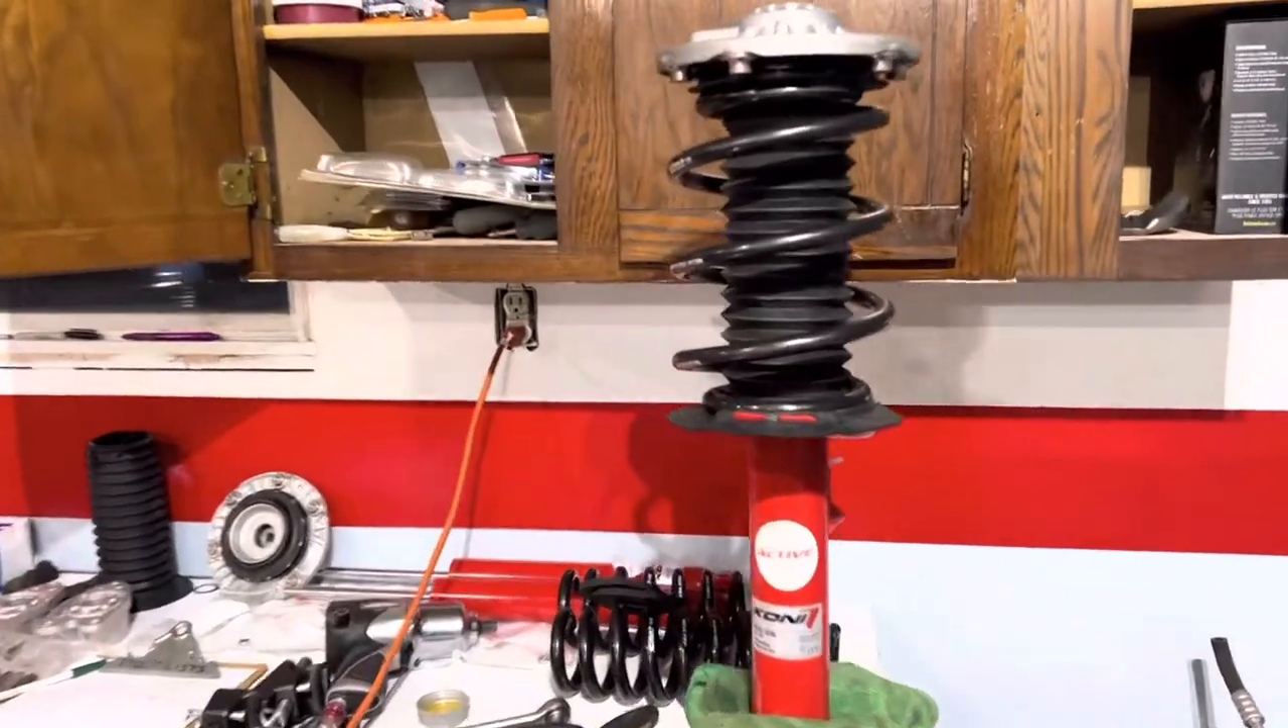Okay, so the first strut is all back together now.